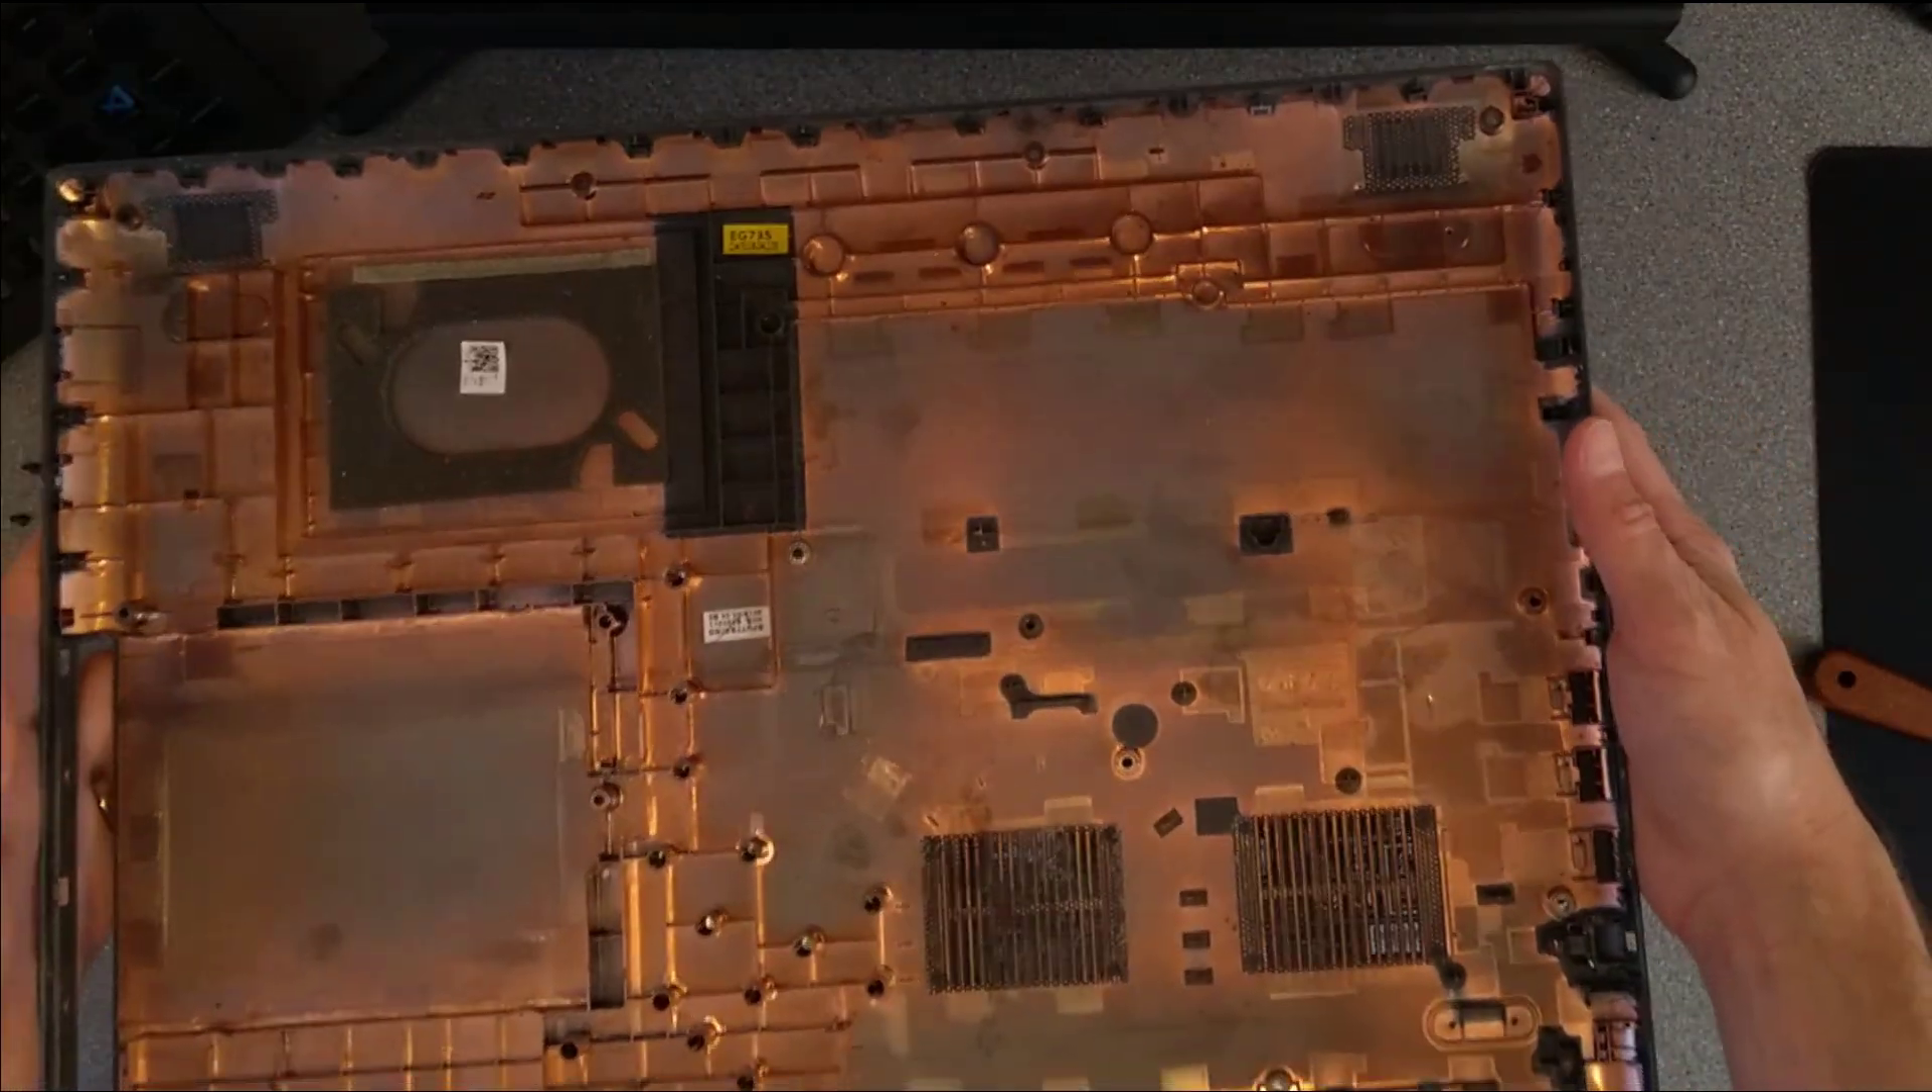And we're all unclipped, there's still something hooking it, ah there we go, and that is the underside of the laptop removed.